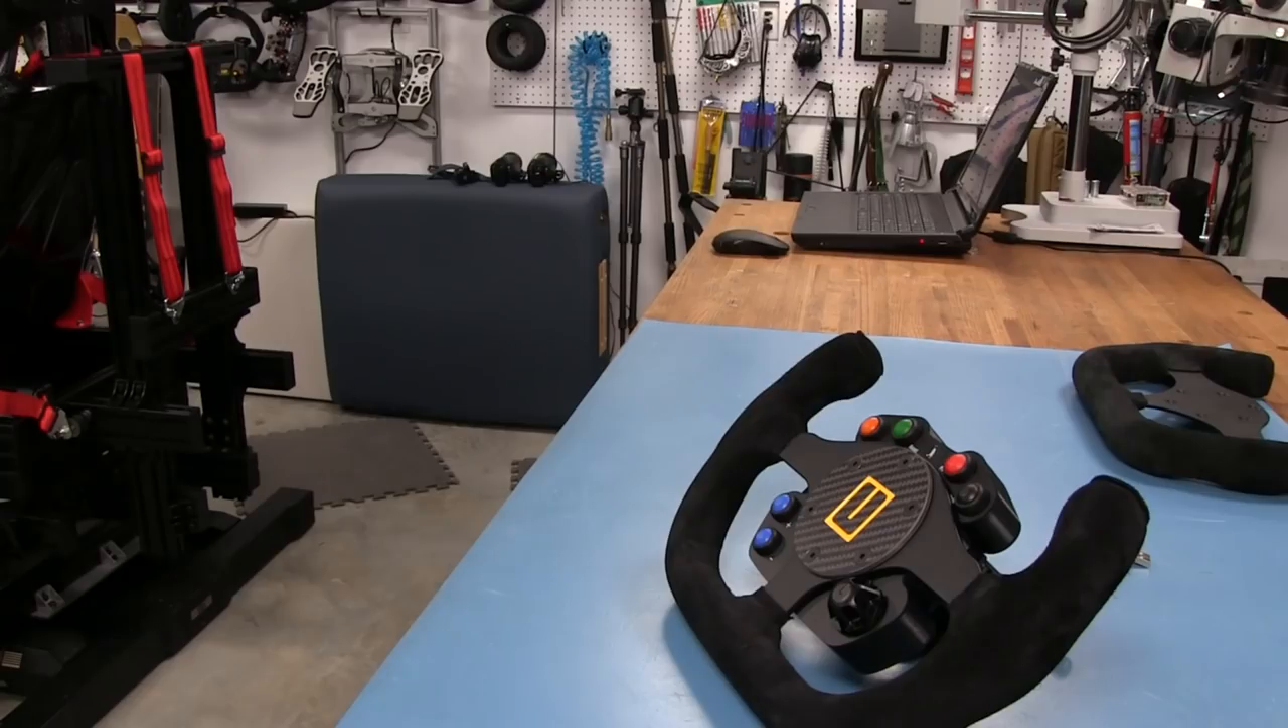So, we have everything assembled now on the wheel.